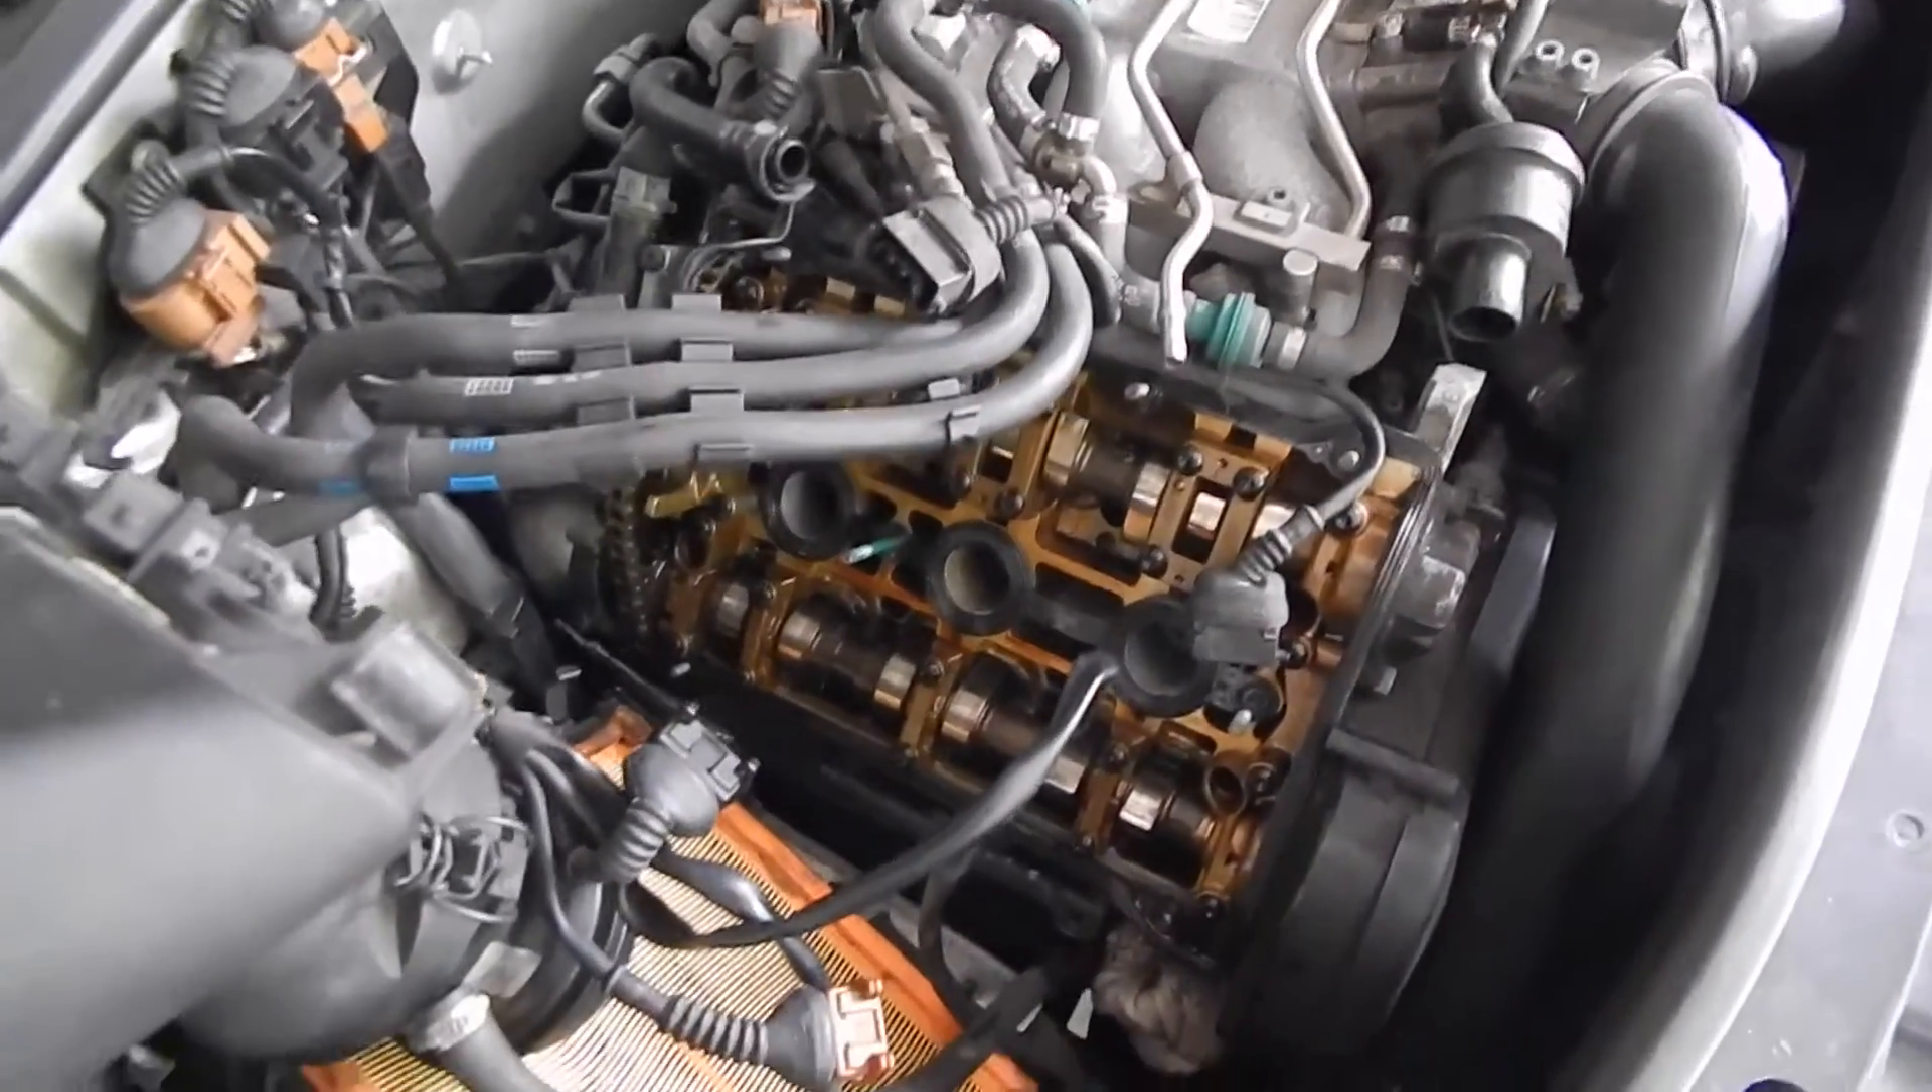All right, guys, so we did get the valve cover off, and man, was it a pain.